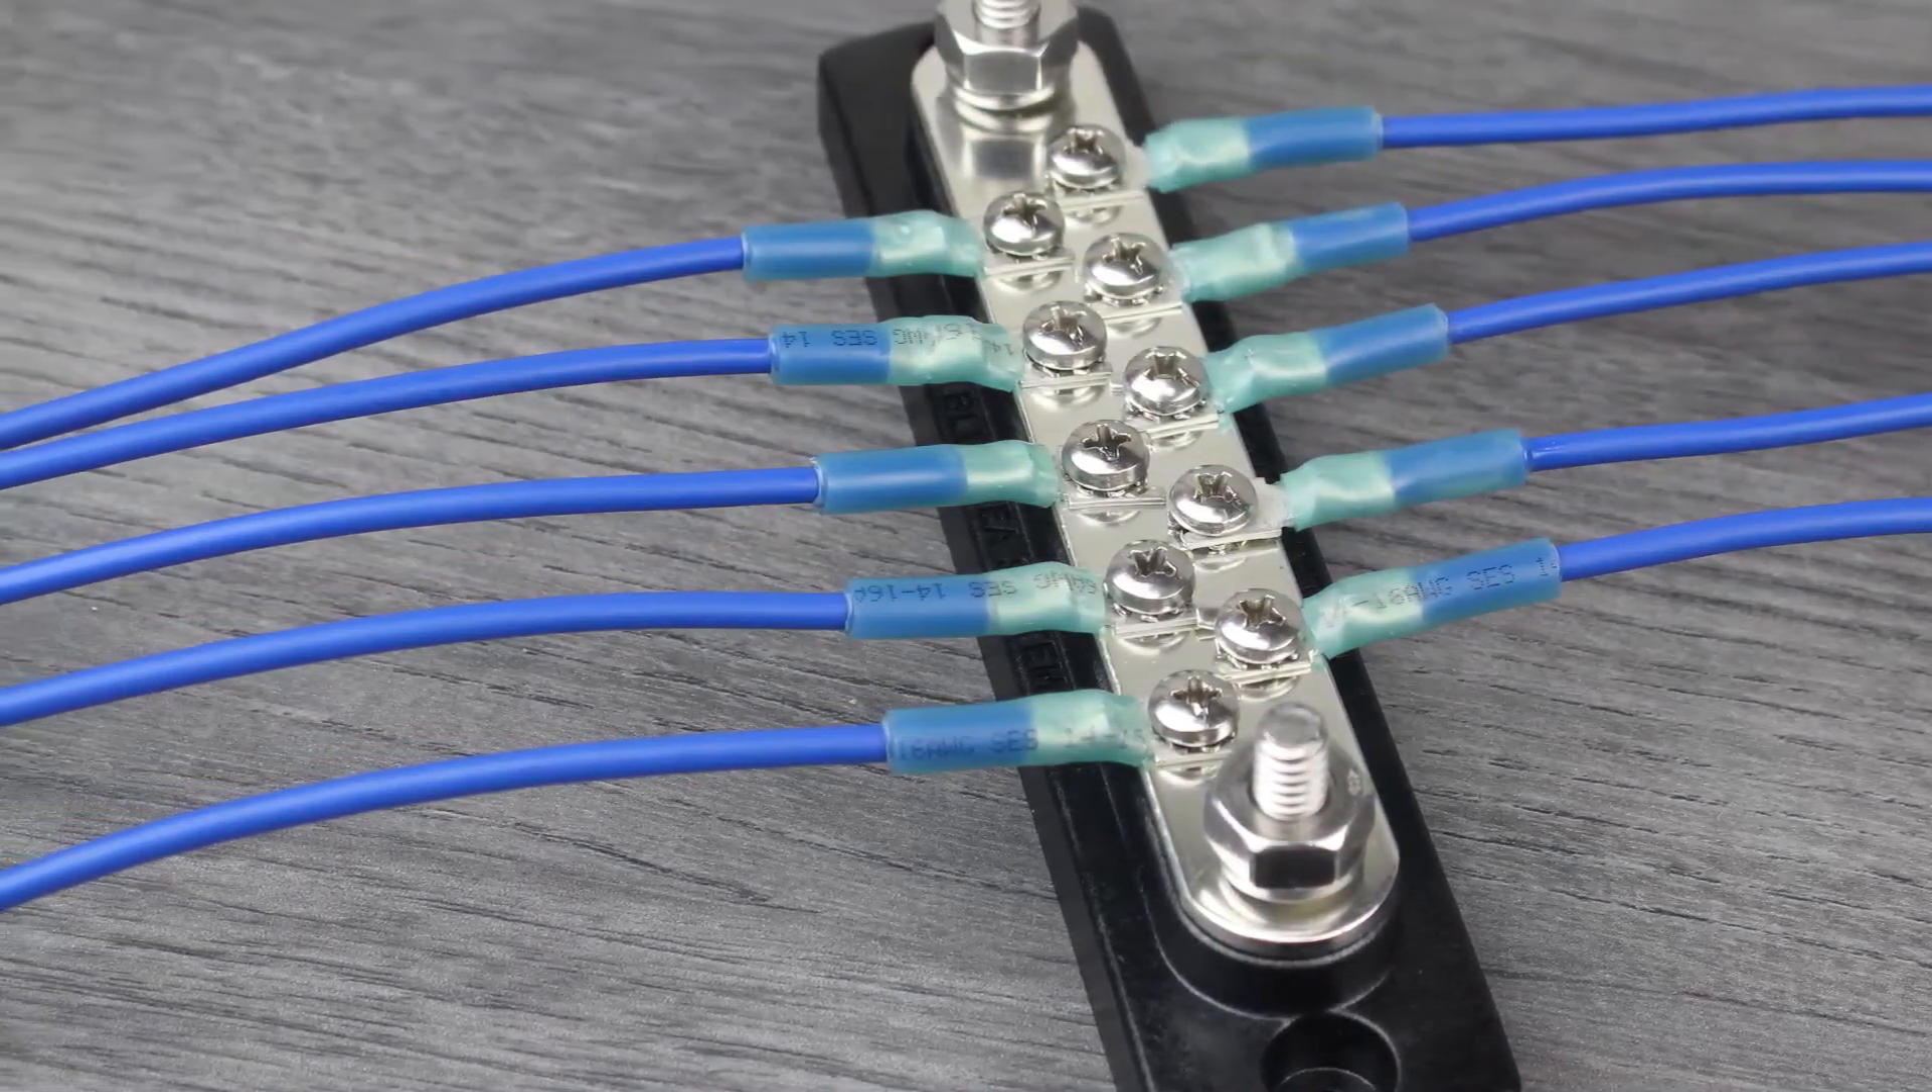We have successfully installed our fork terminals to the bus bar.